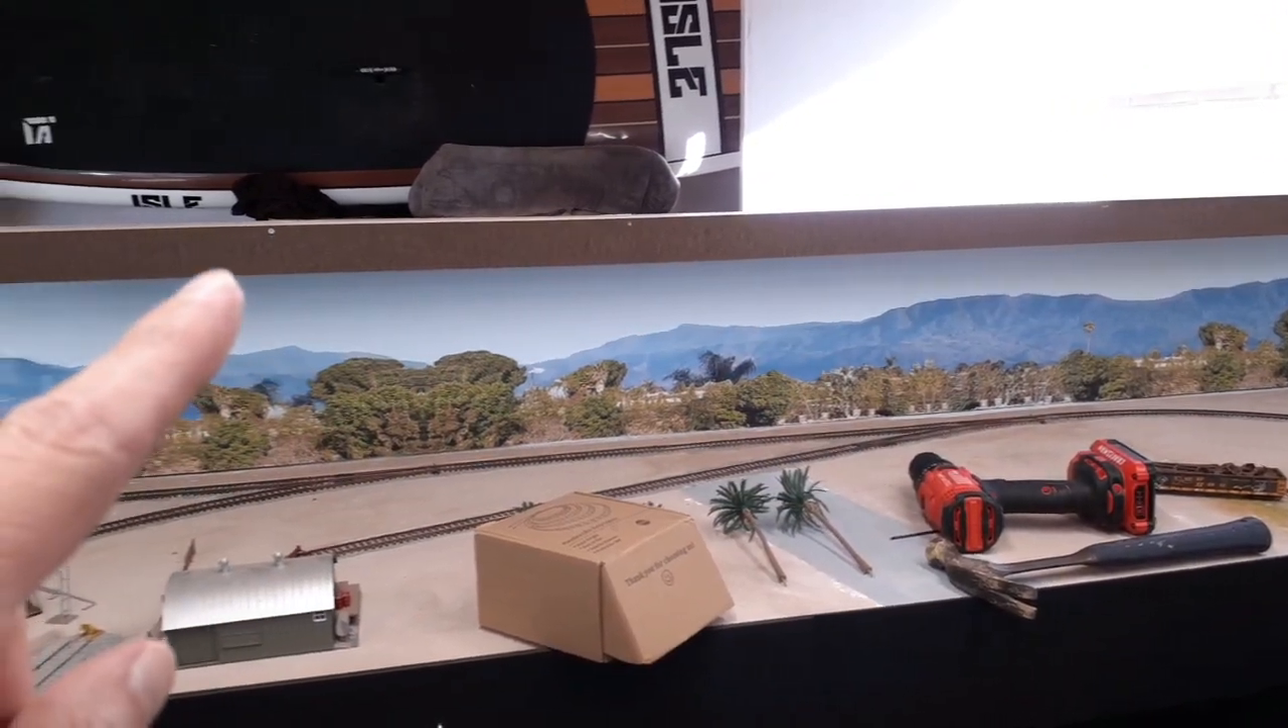I've got the shelf unit and the little uh top fascia on here.